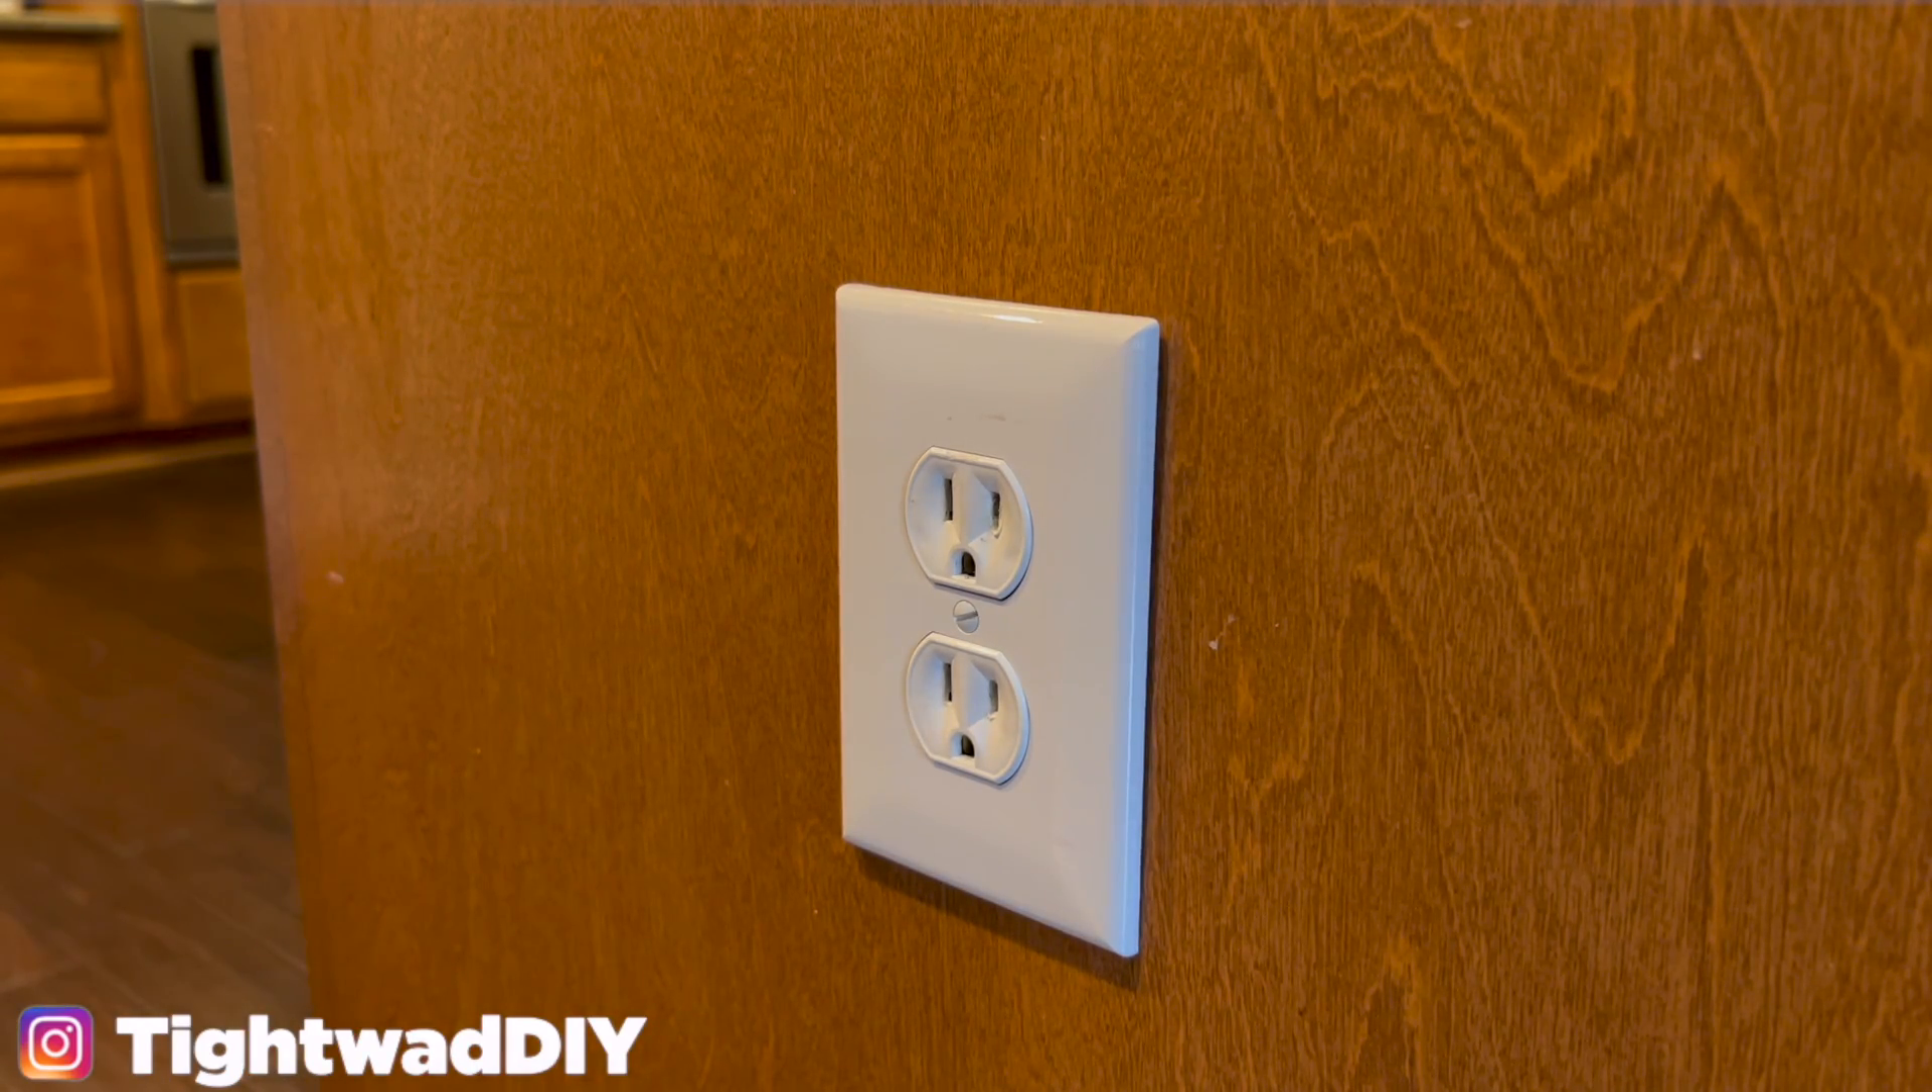I haven't removed this plate yet.